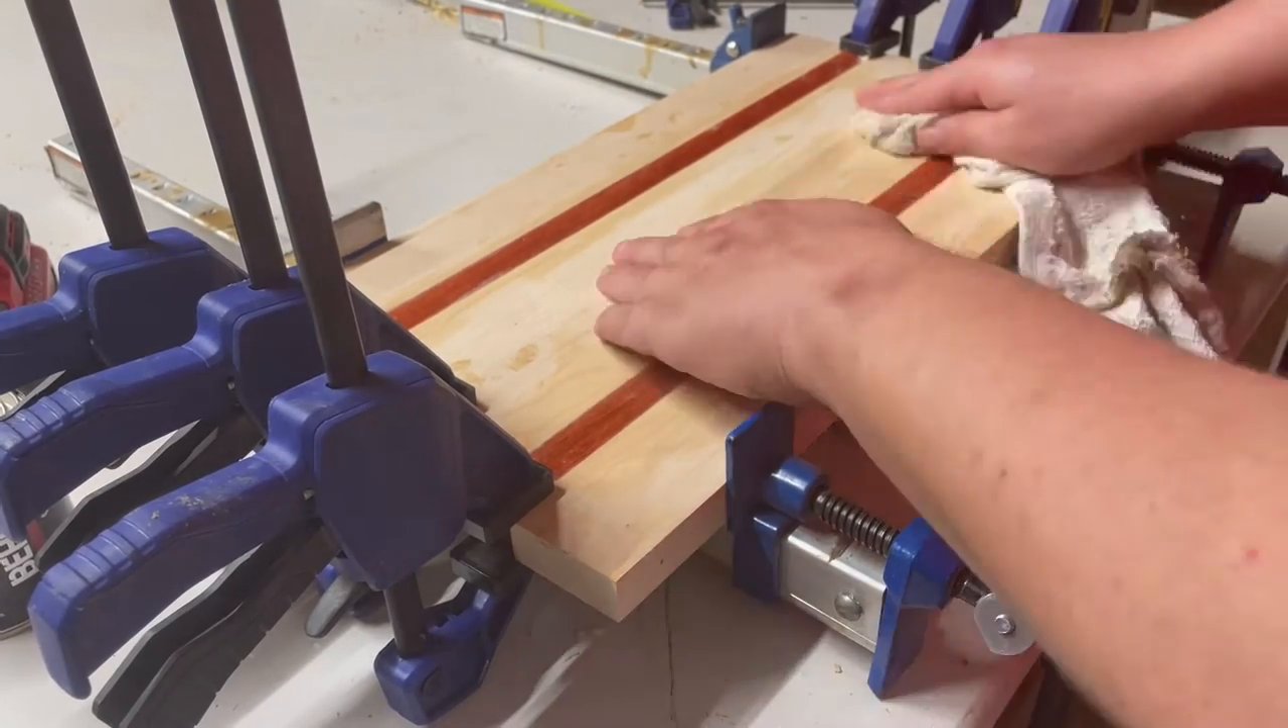I got my clamps on the sides making sure all this wood is clamped and ready with nice even pressure.